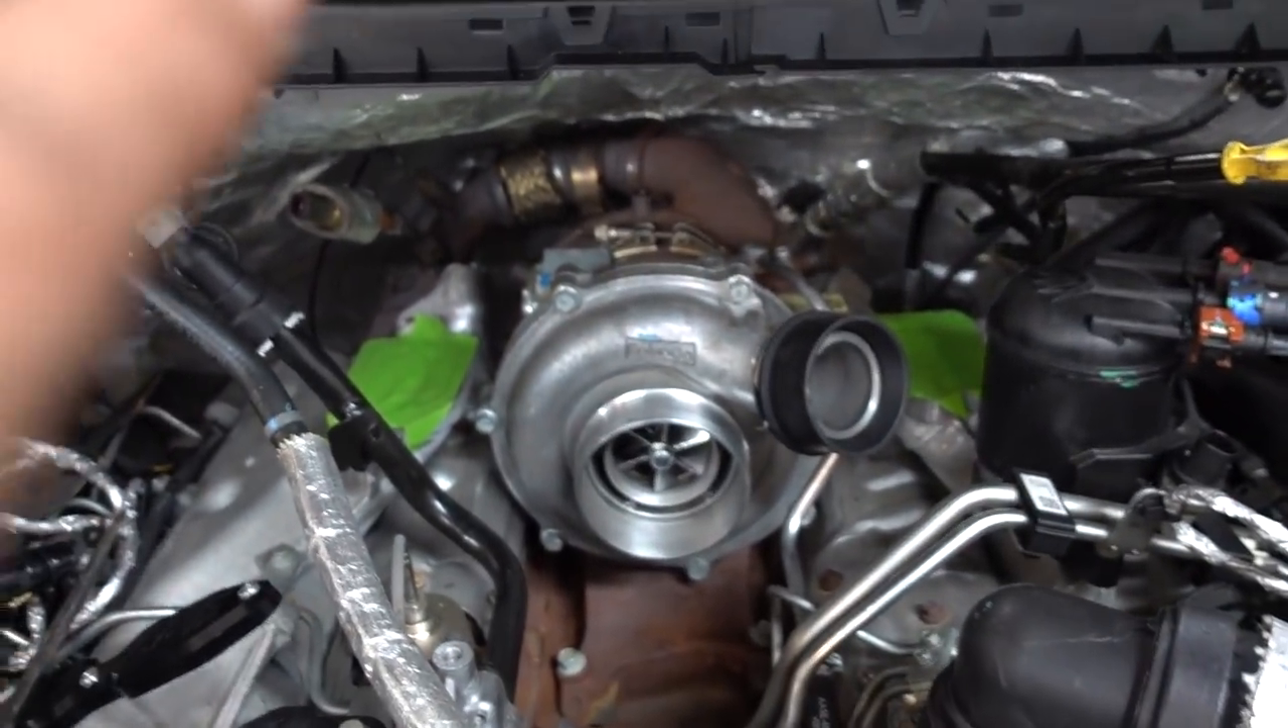I got pretty much everything tore out except for uh the up pipes and the turbo.